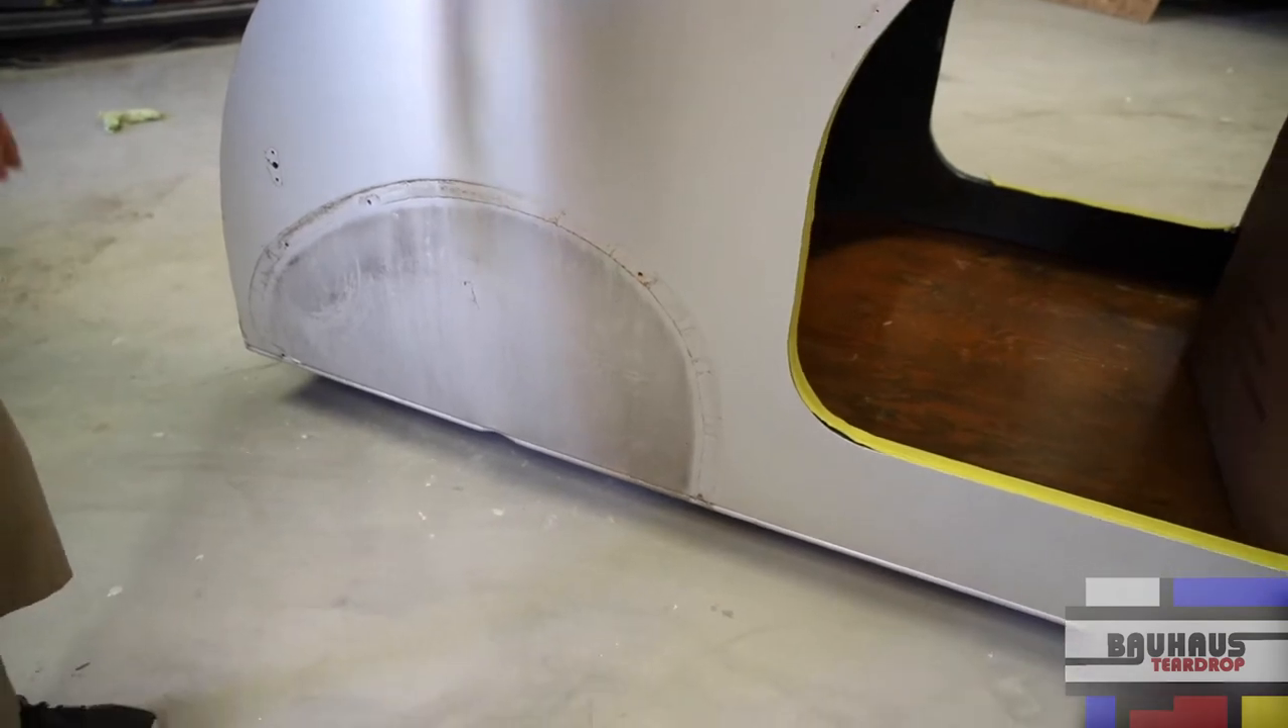Fenders have been removed, door's been removed.